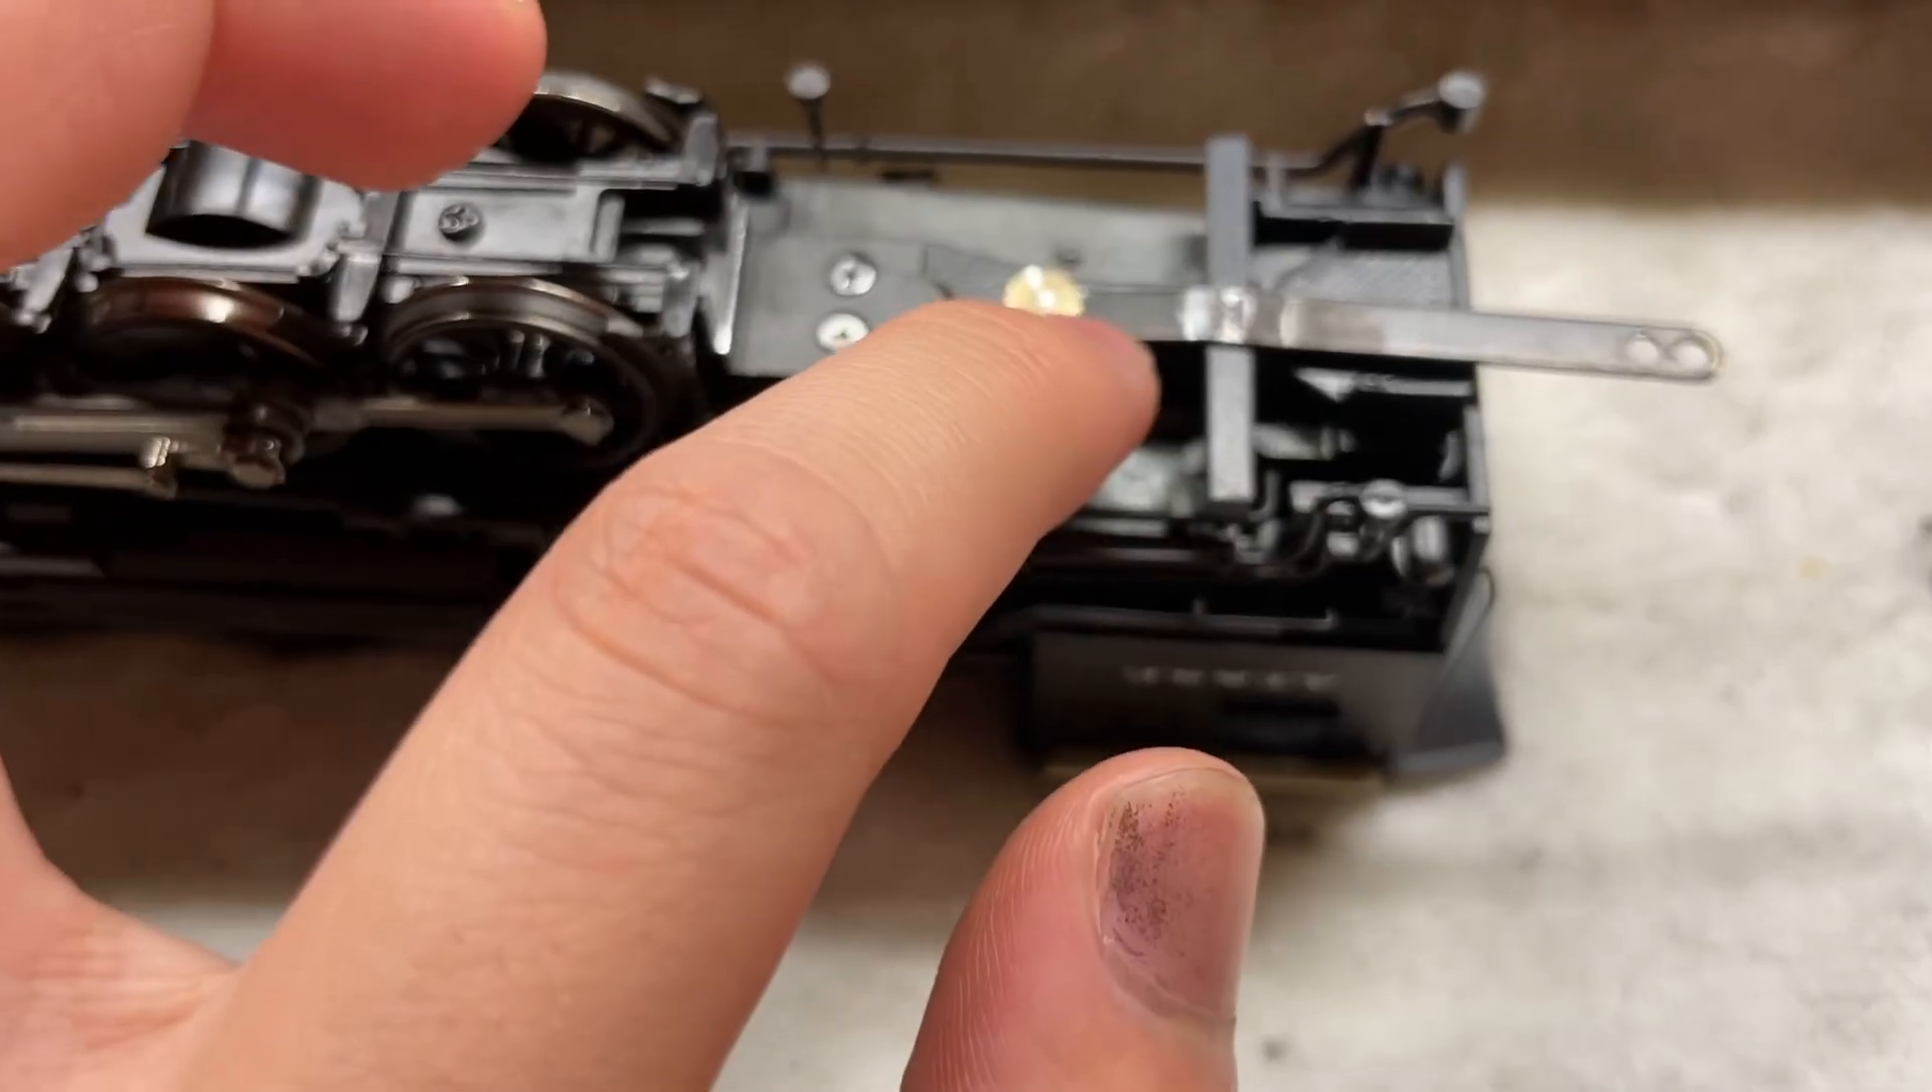This time I have the frame or the drawbar installed.